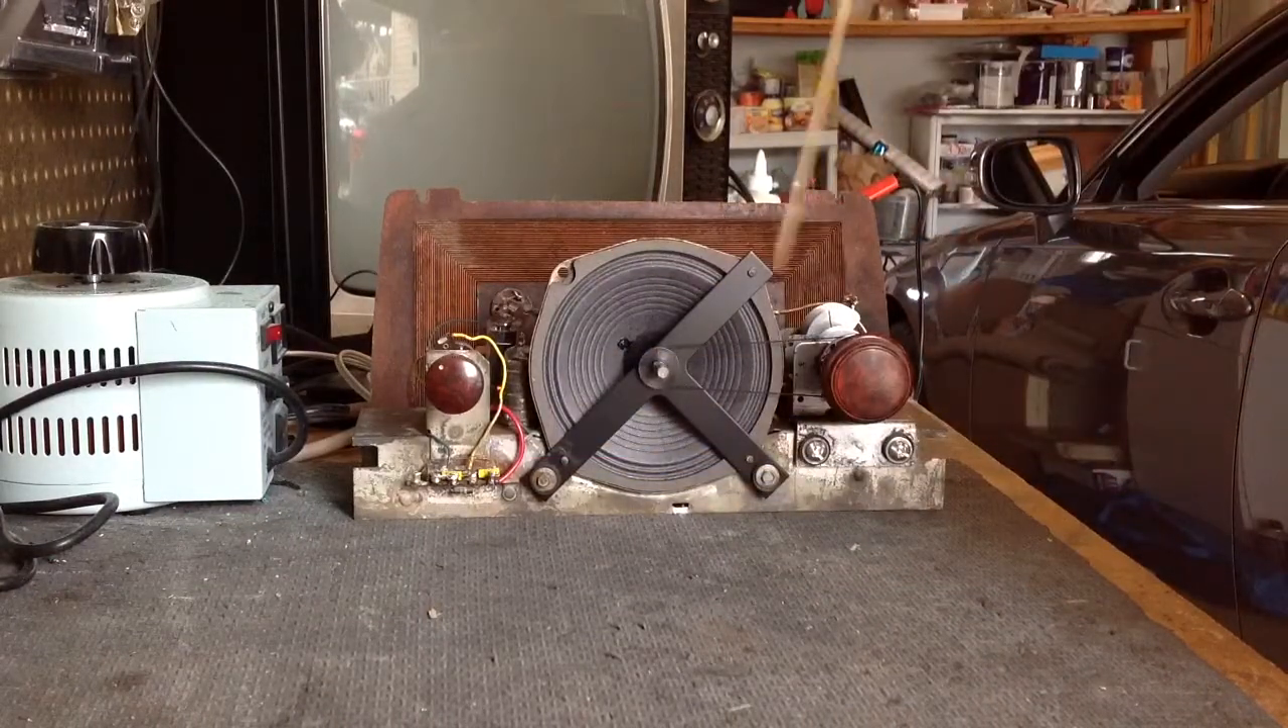I've got my new speaker installed.